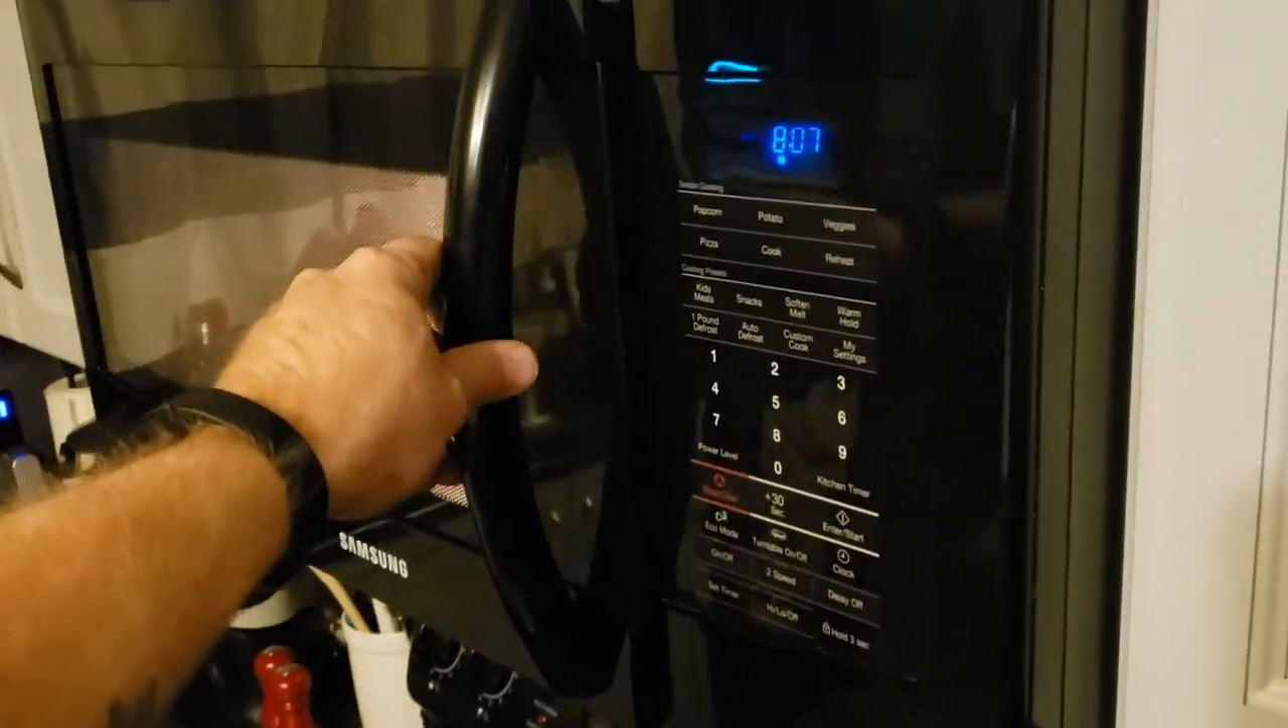Okay so that's it guys handle is on and ah even works.